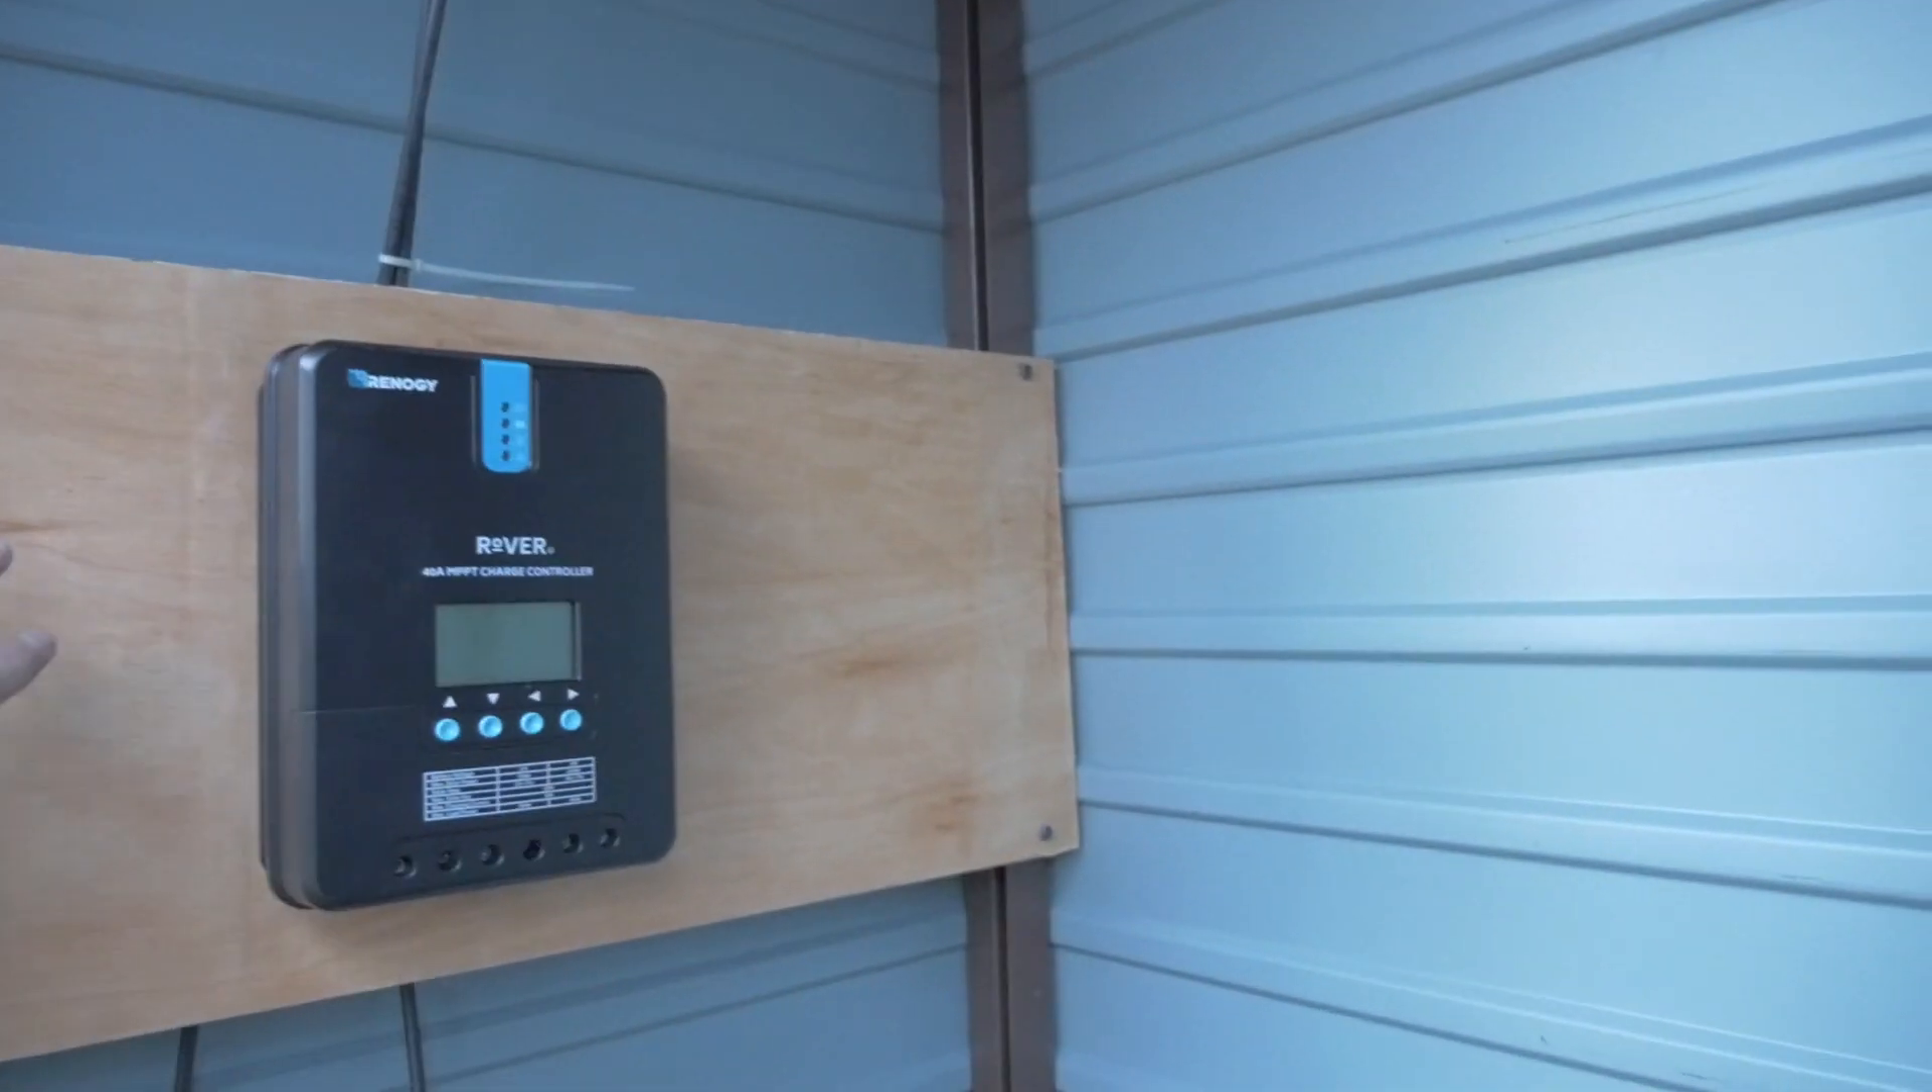Next phase guys, what we've done, we've put this board against the metal shed.